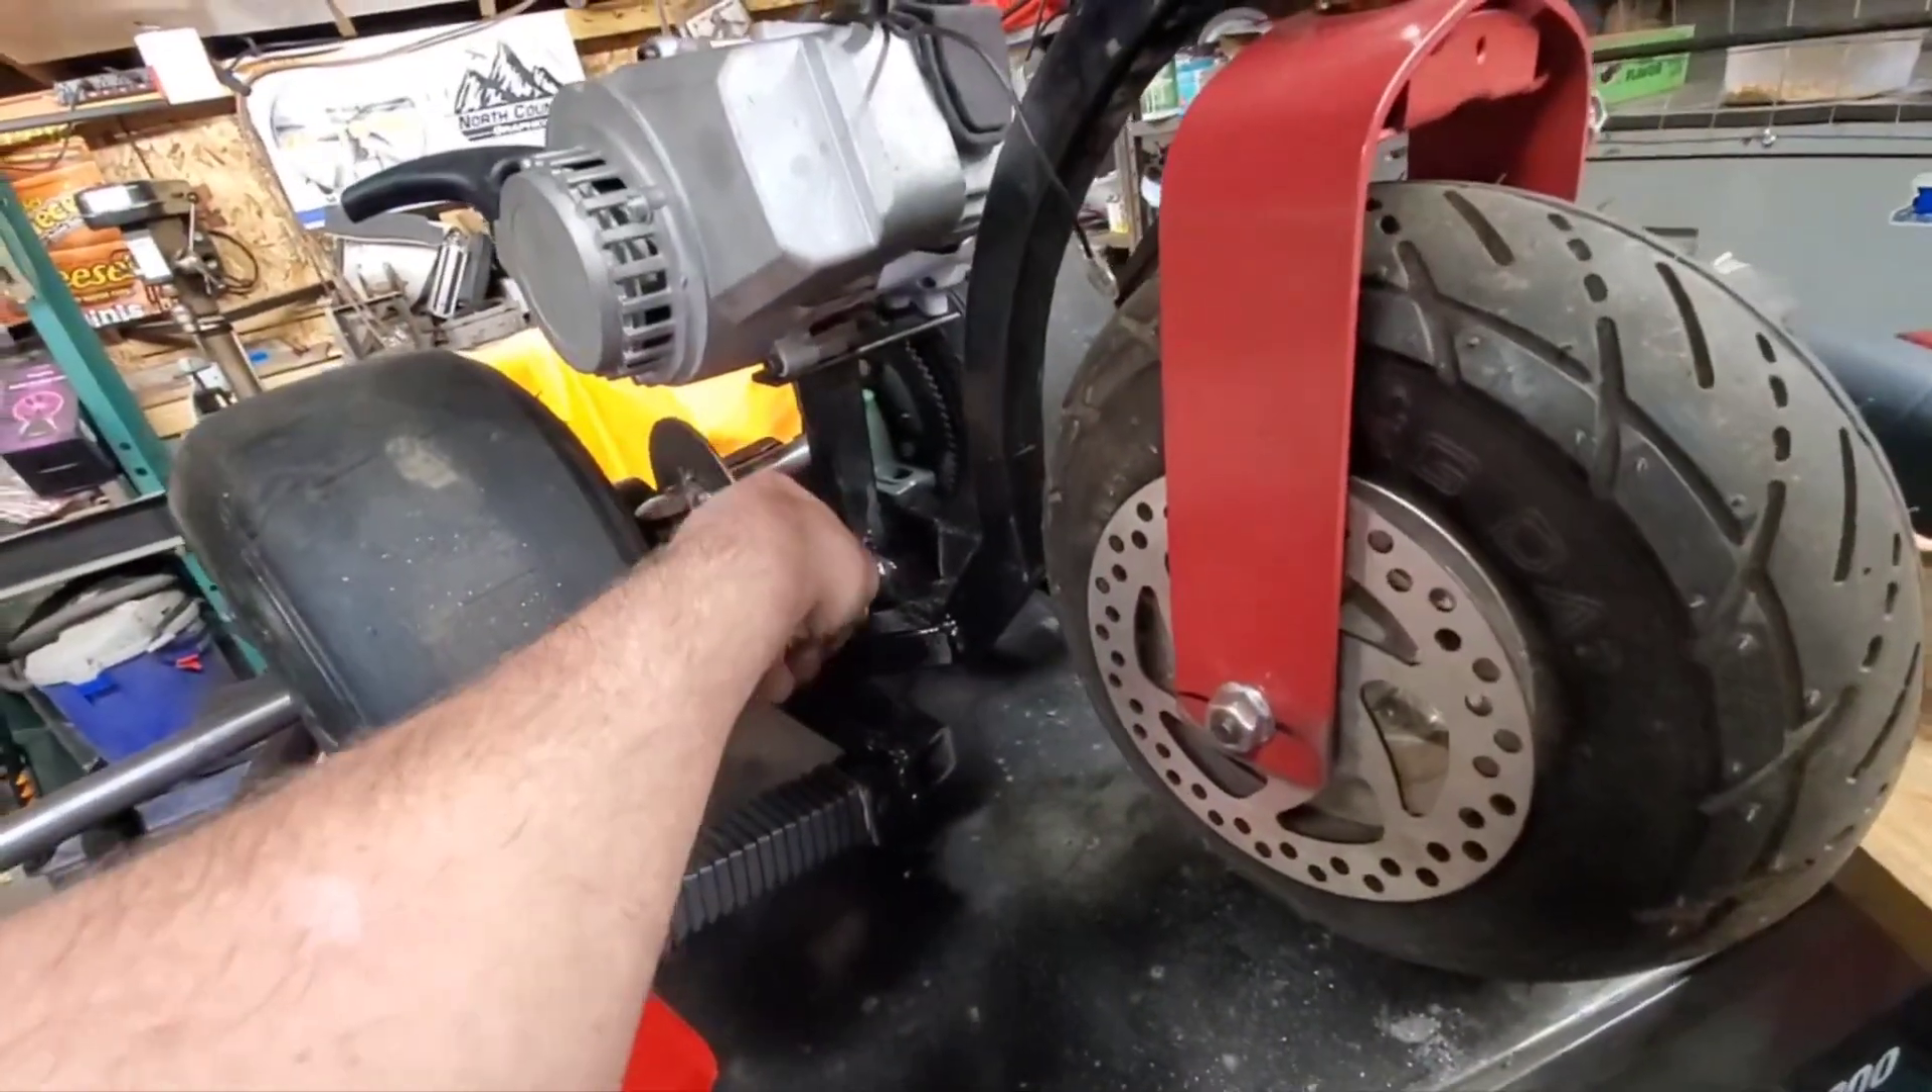I got the front disc on.